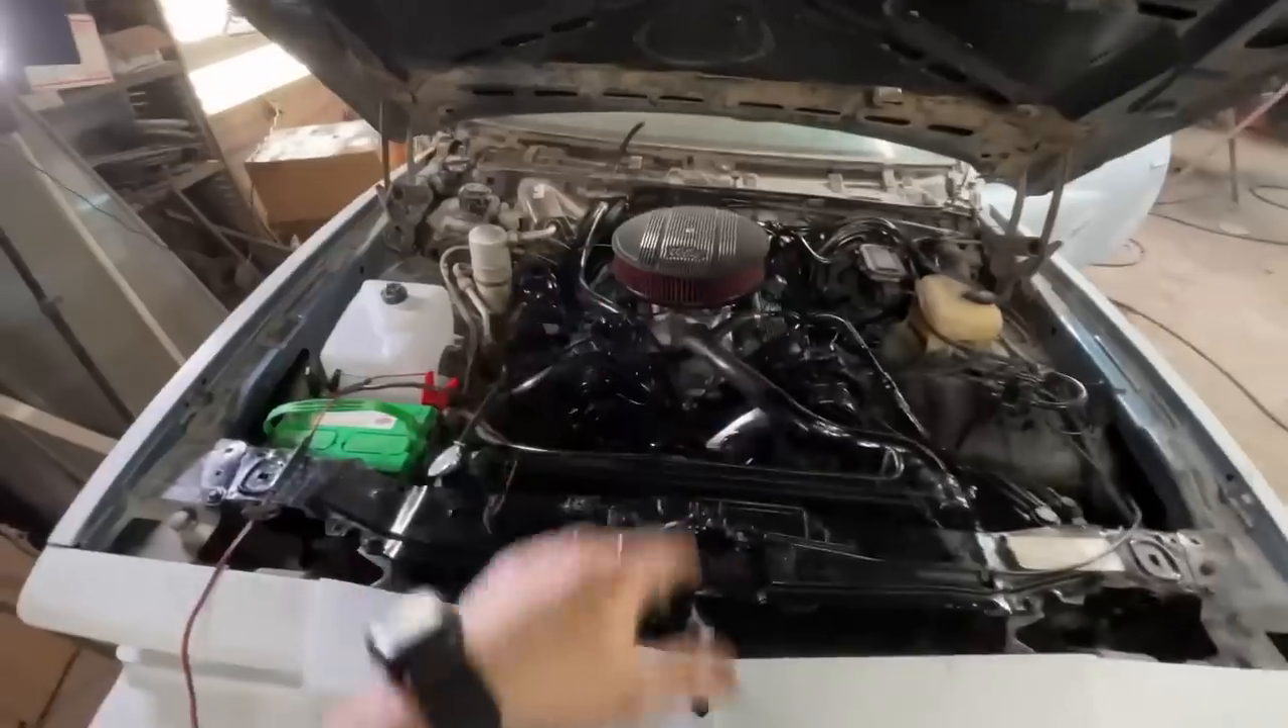Got the air cleaner on there.